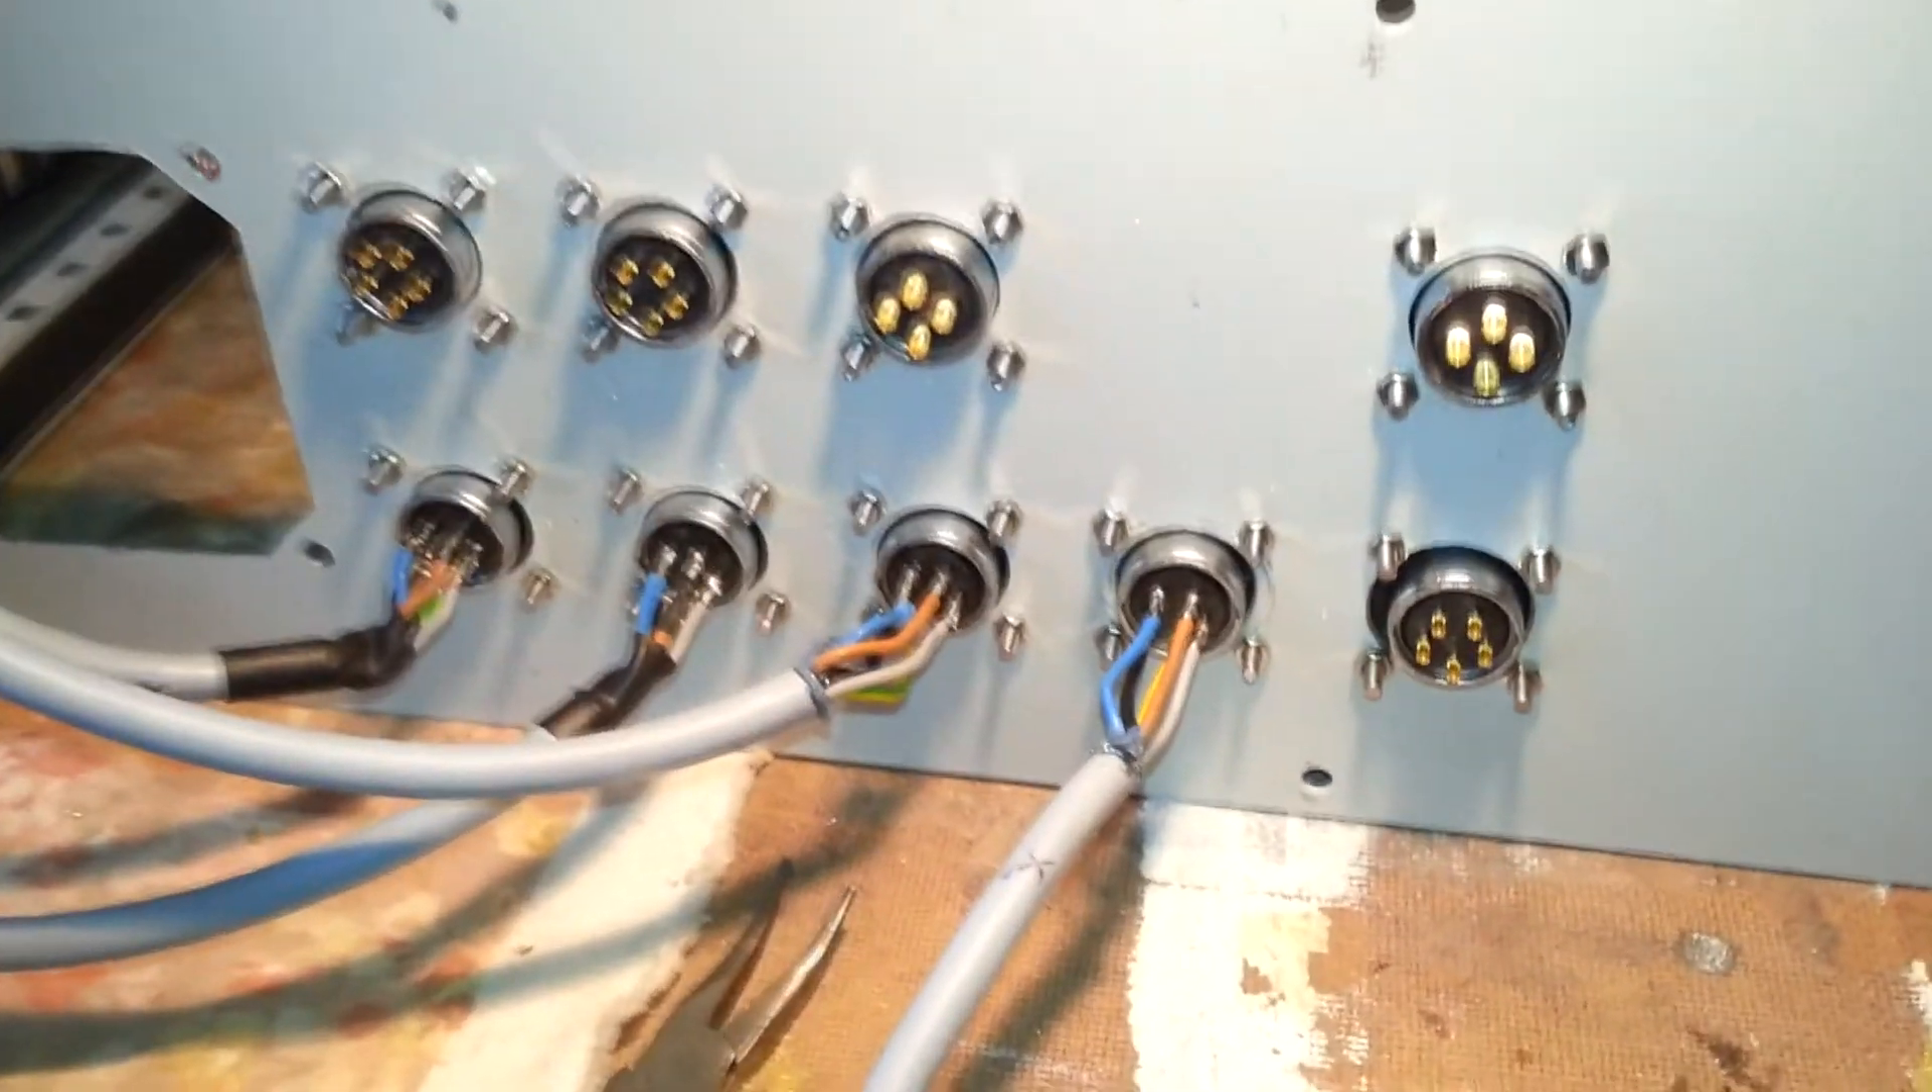So that's the four stepper cables done, I've got to put a heat shrink on them yet.